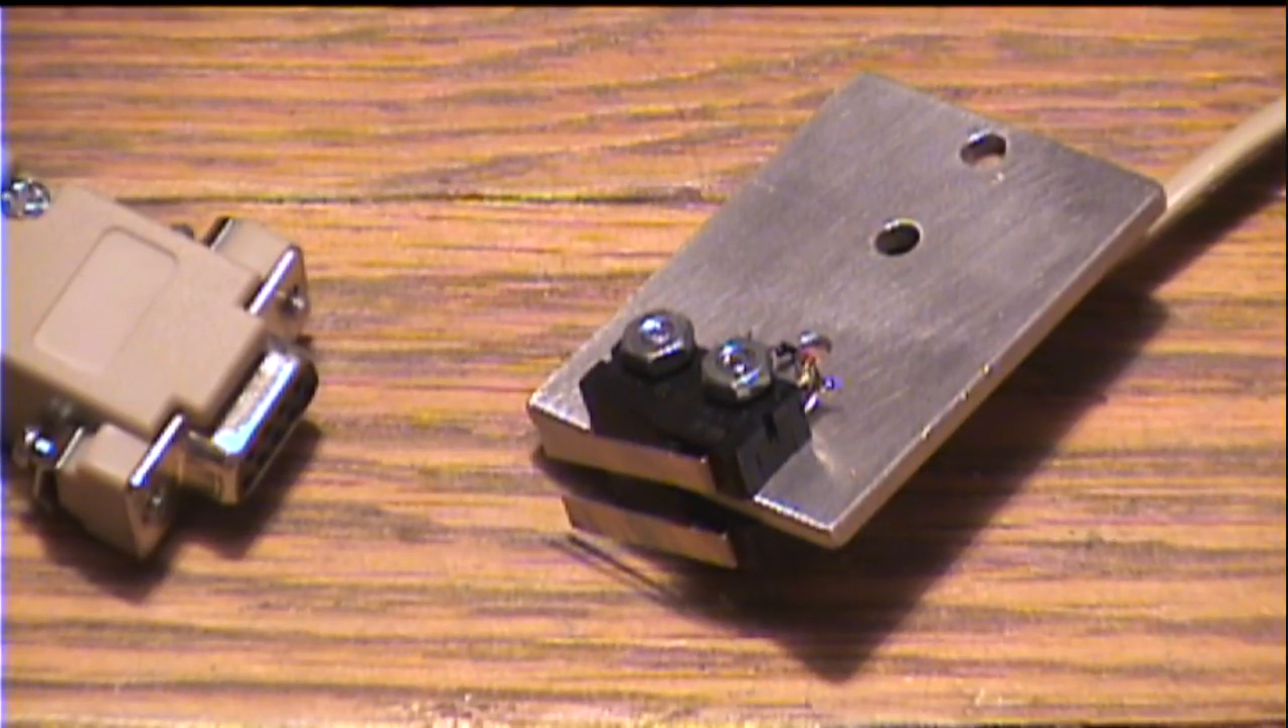Yes, and the switches are mounted on a piece of aluminum stock, which I had handy.